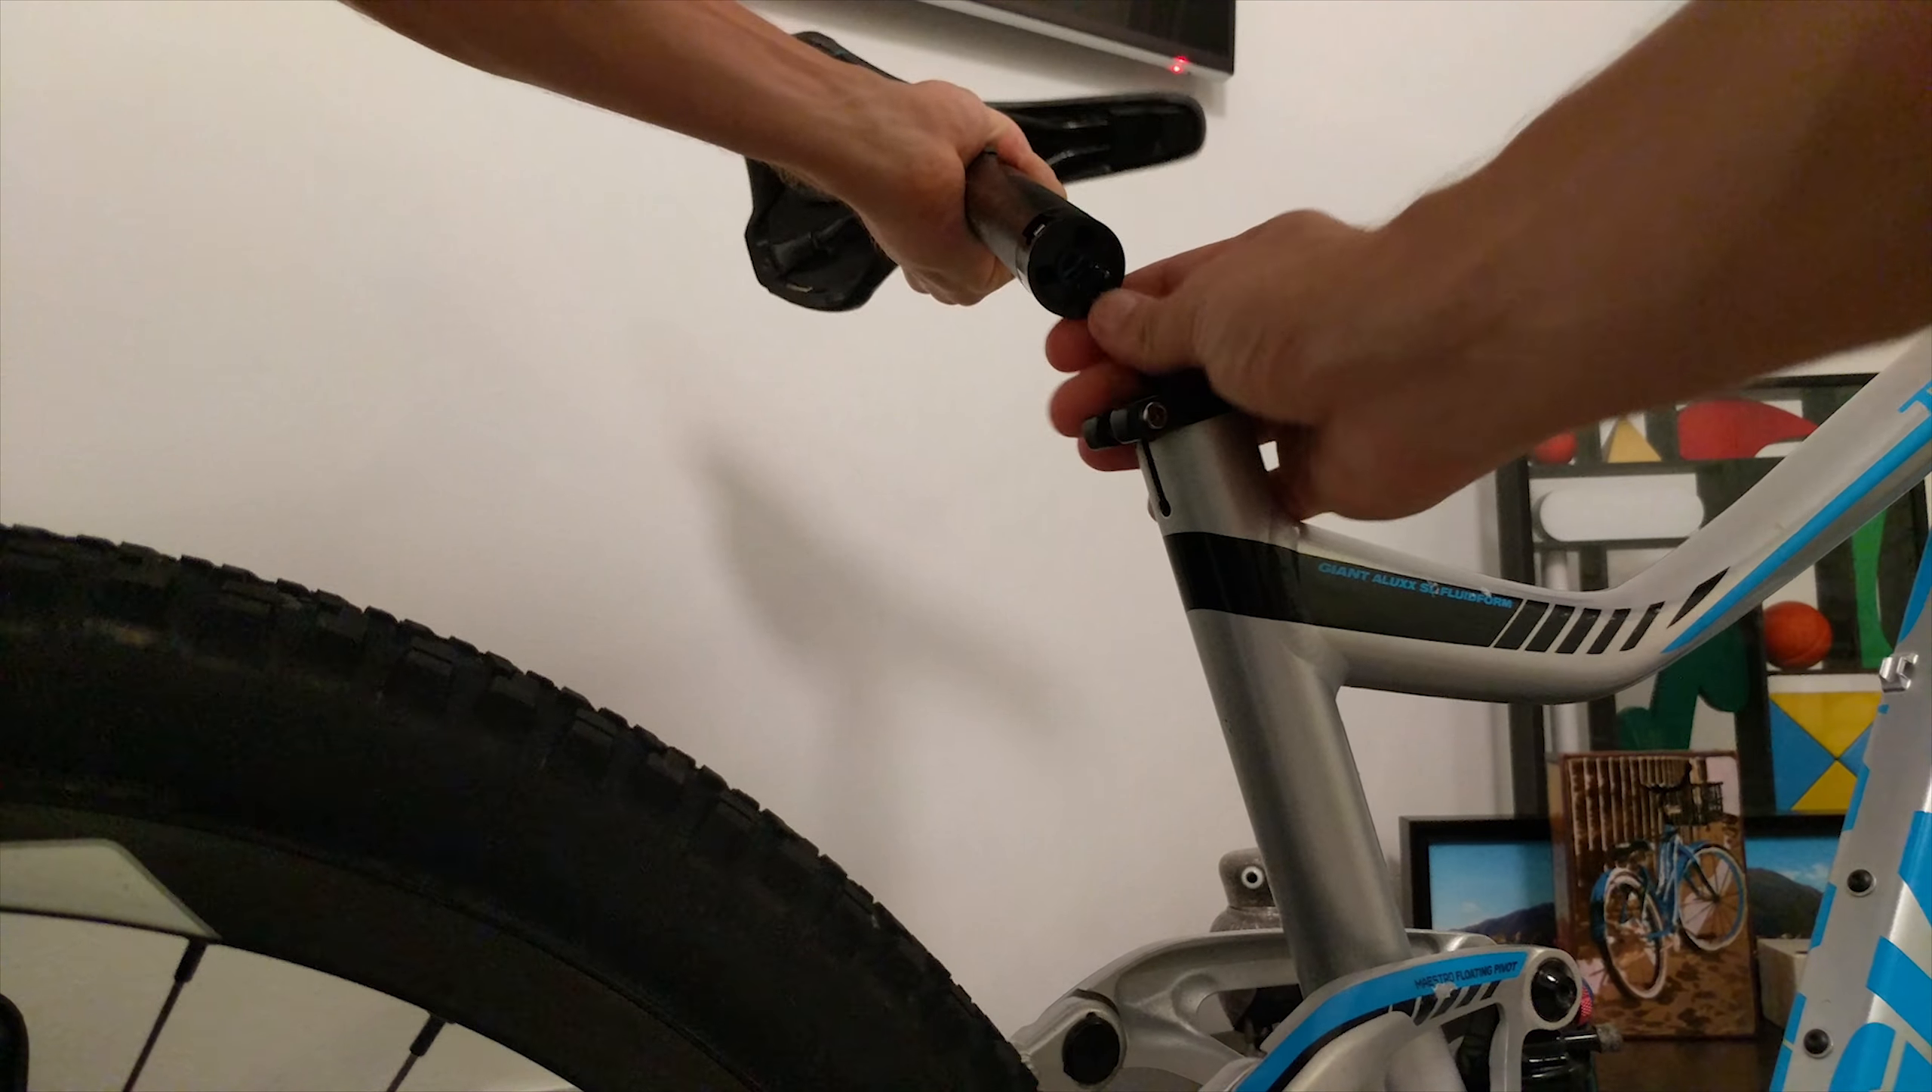We just need to put the seat post back in.